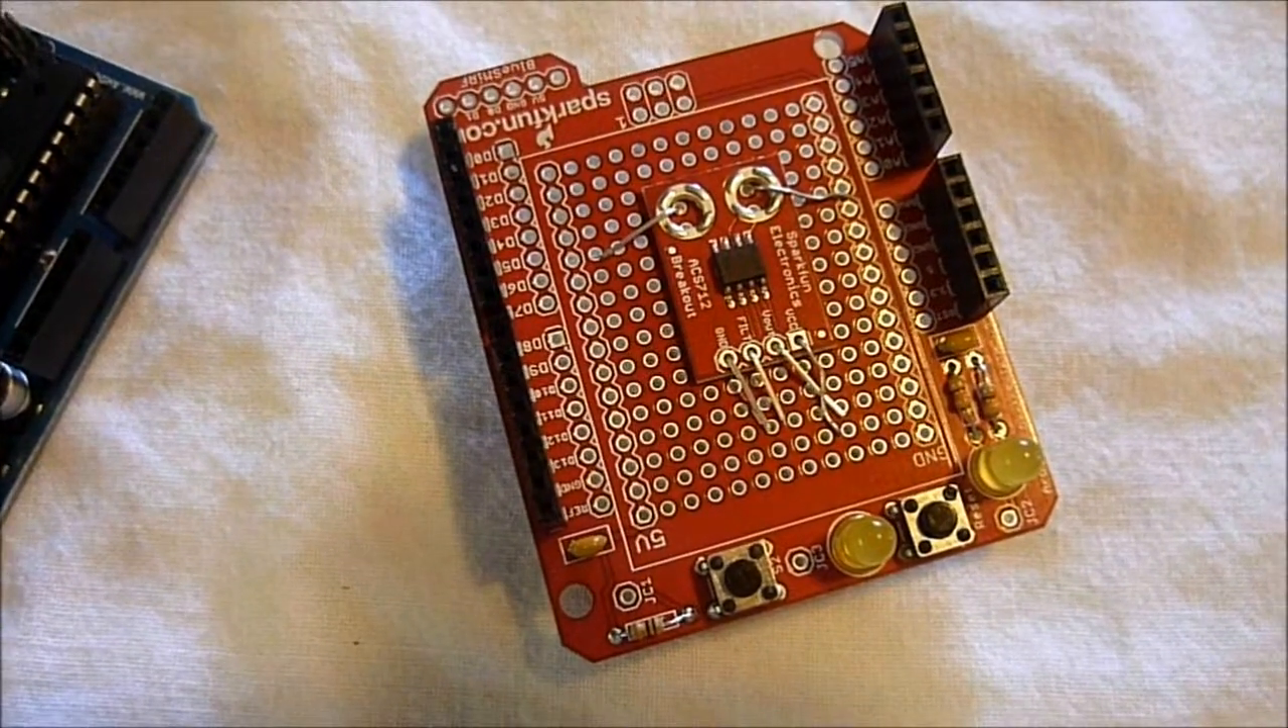Now what we've done here is we've taken the current sensor and we've pinned it to the board with the legs that we cut off the previous project from the LEDs and the resistors.